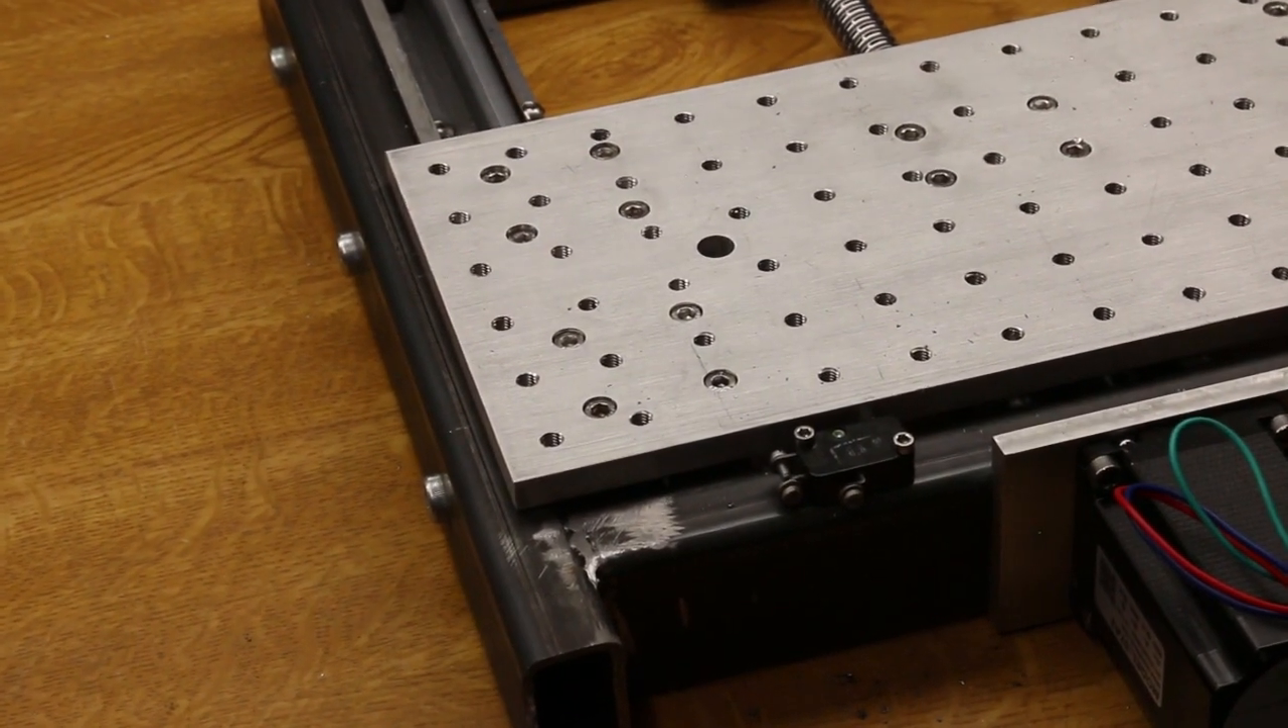With the zero switch fitted quite simple in this case straight to the frame that's another axis completed.